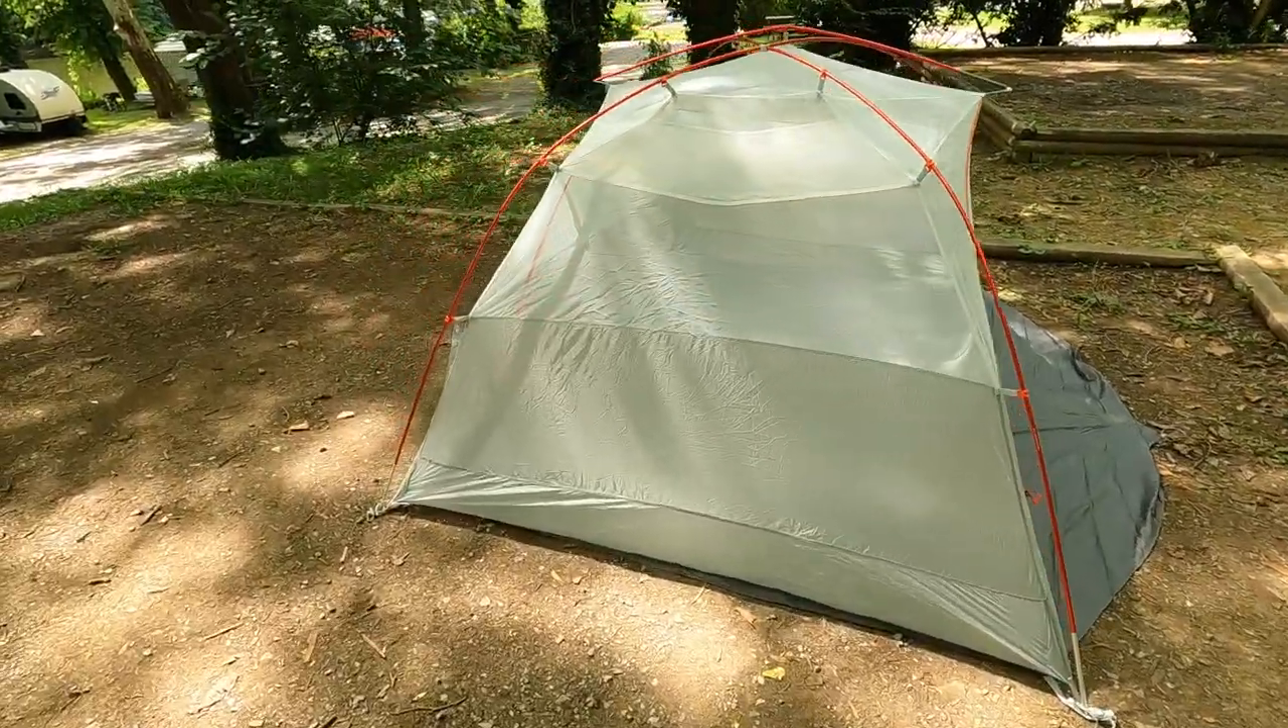And that's it. The tent is up. So the main part of the tent is up.